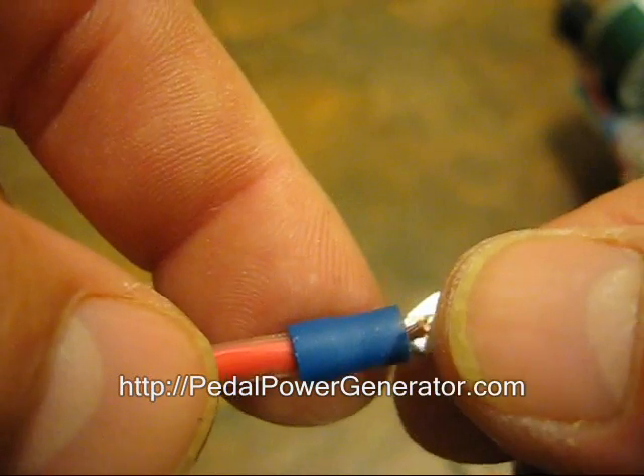And this barrel is overlapping the housing, the wire housing. So, that's good for strain relief so that if people trip on your wires or your wires are getting pulled on, it'll provide some strain relief.